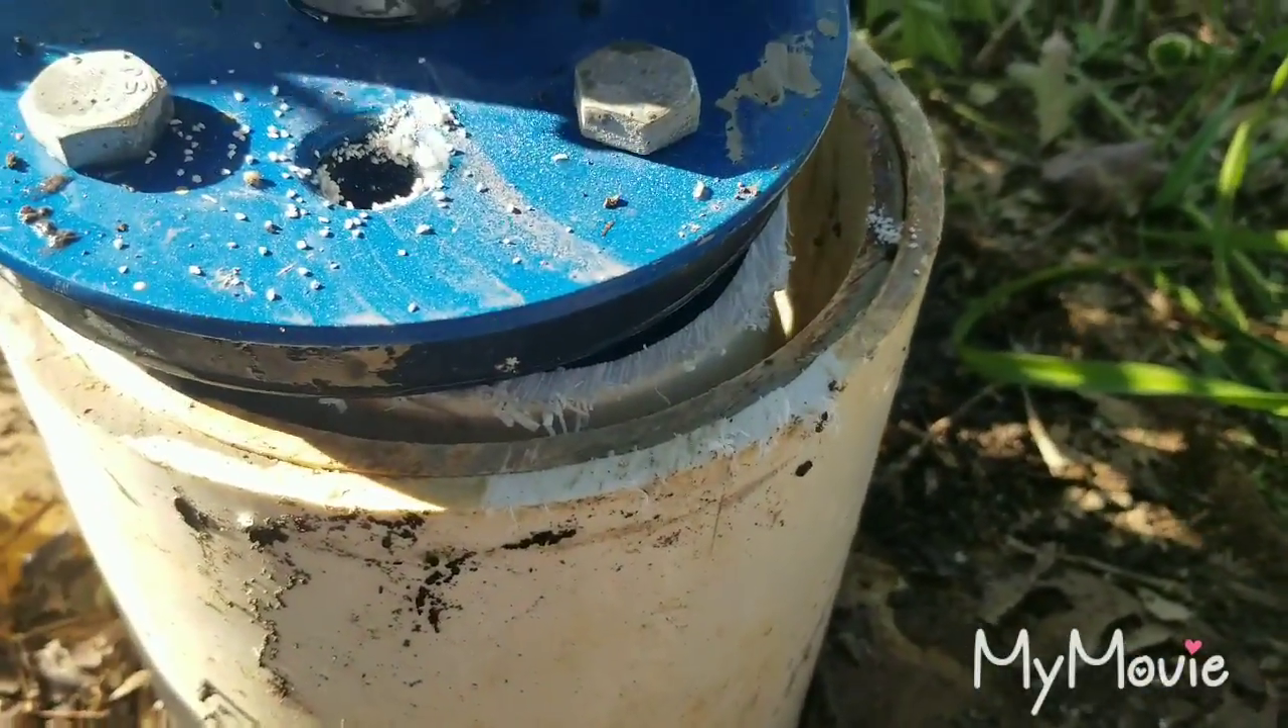Now if you take notice this well seal is not sitting down flush.